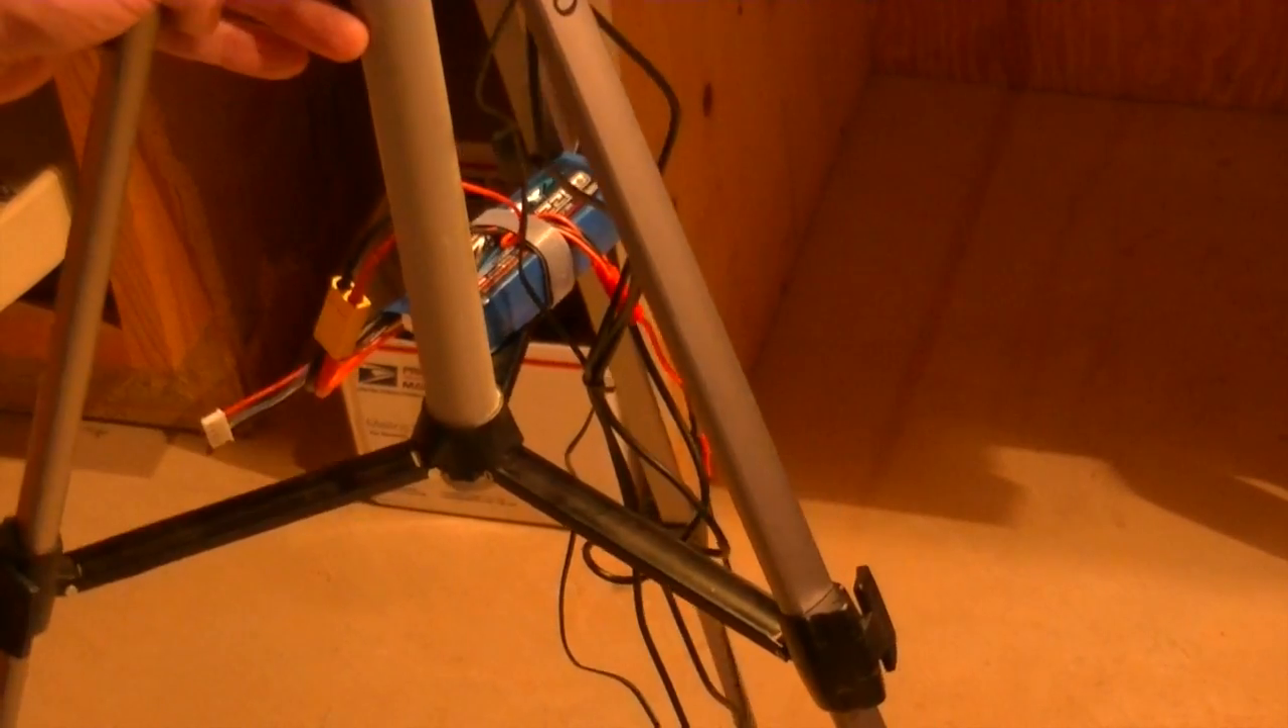And then I just have the battery strapped to one of the legs here.